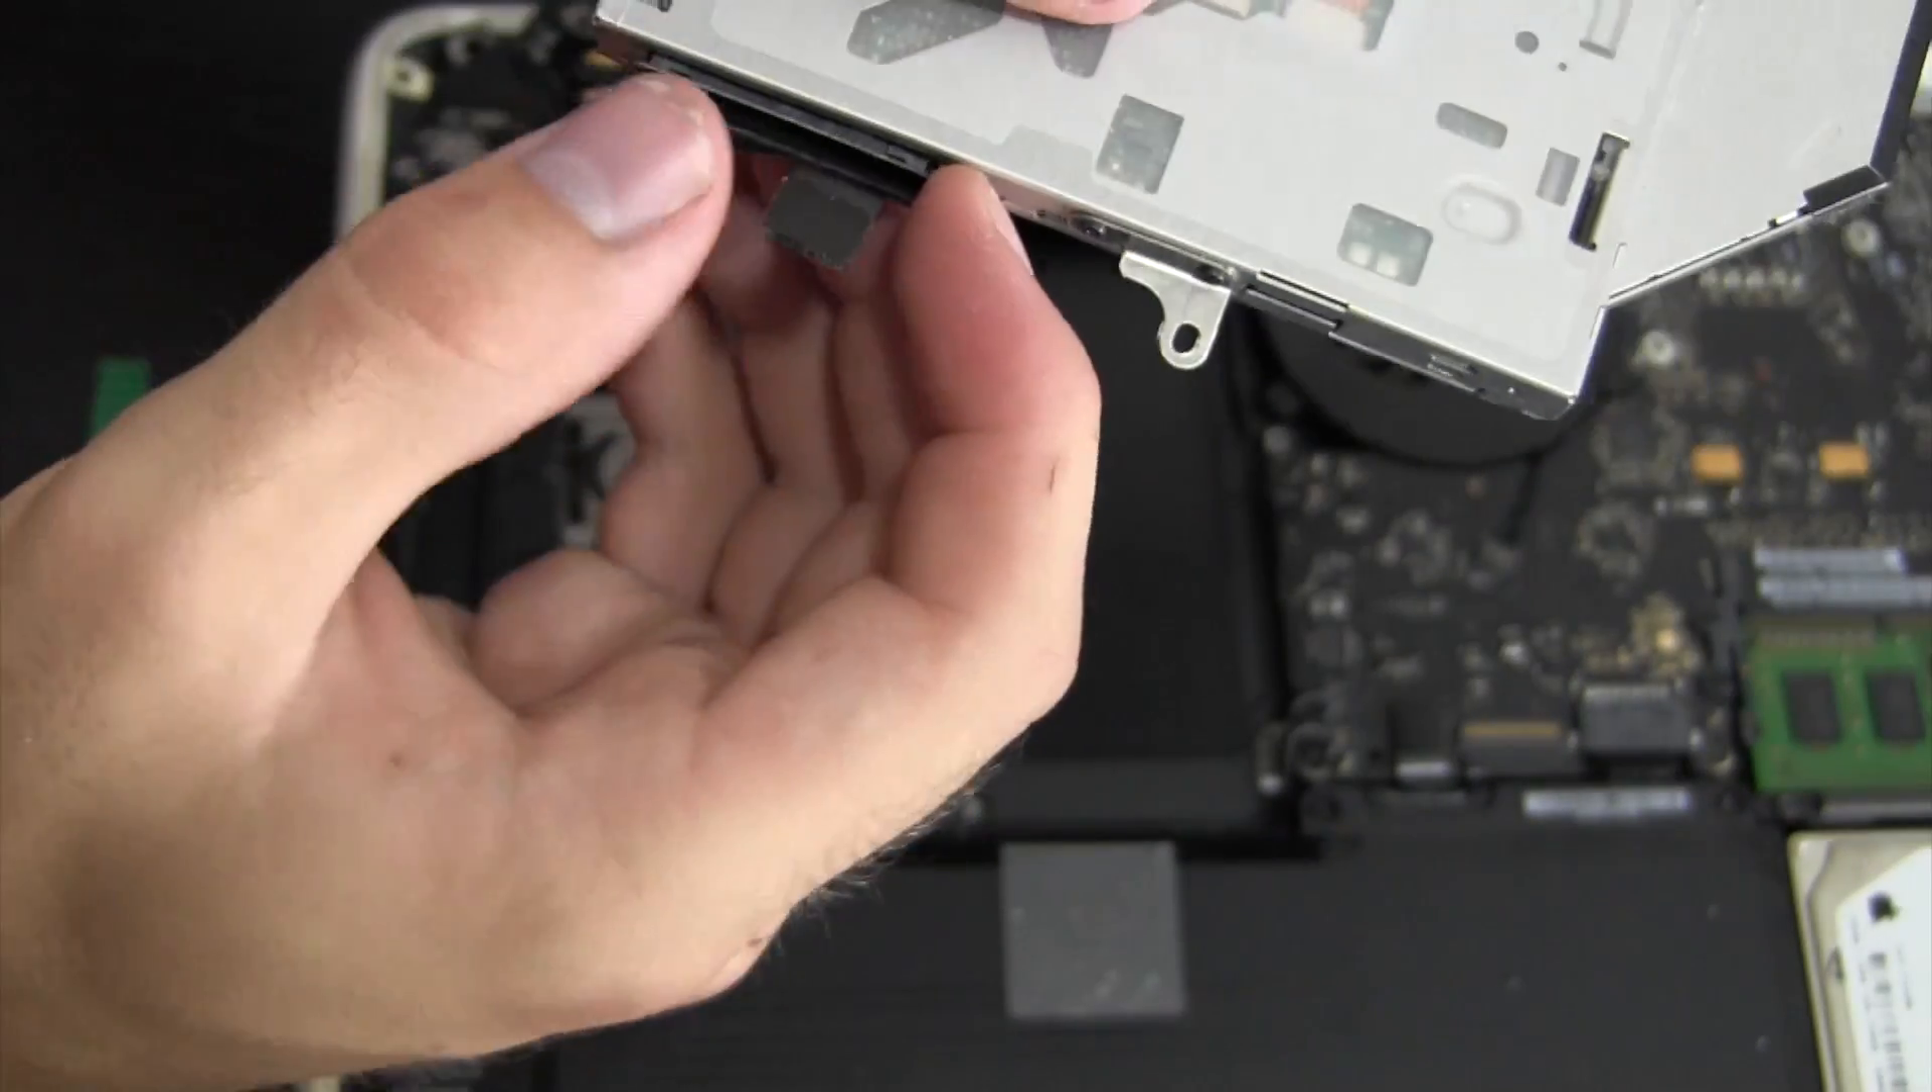Now you've removed the optical drive.